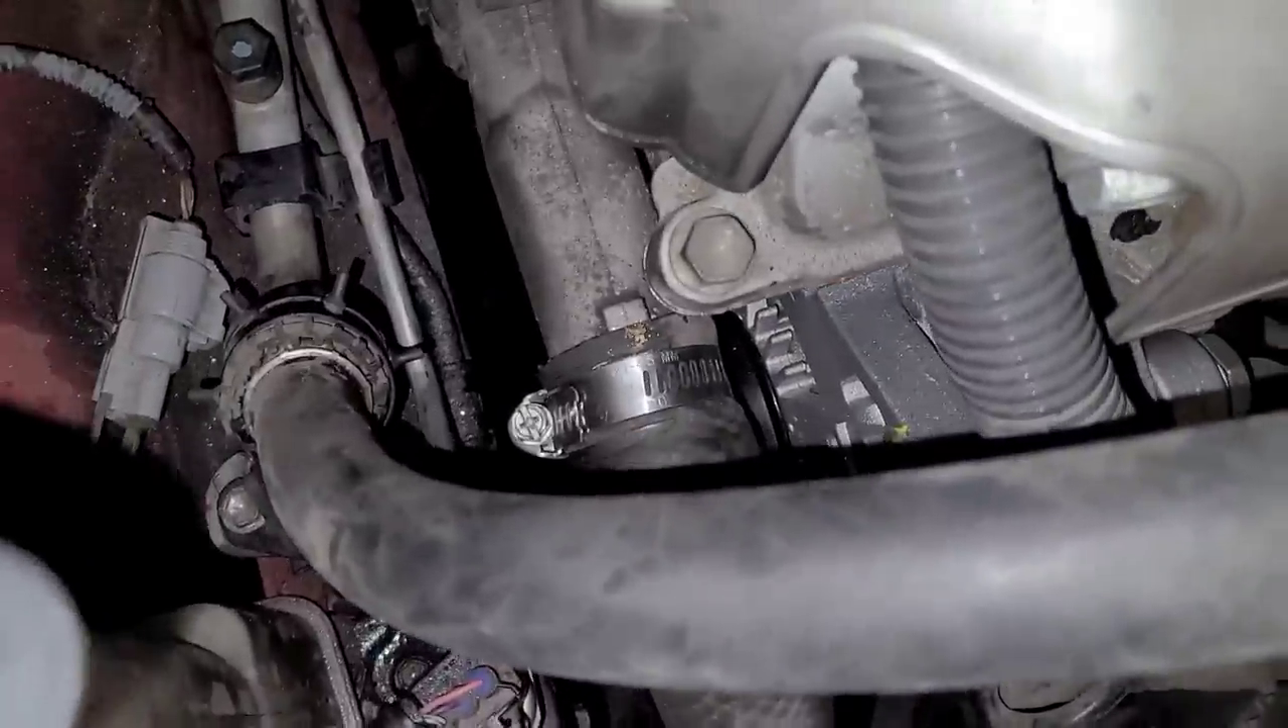I got the hose back on. I put a new clamp on.